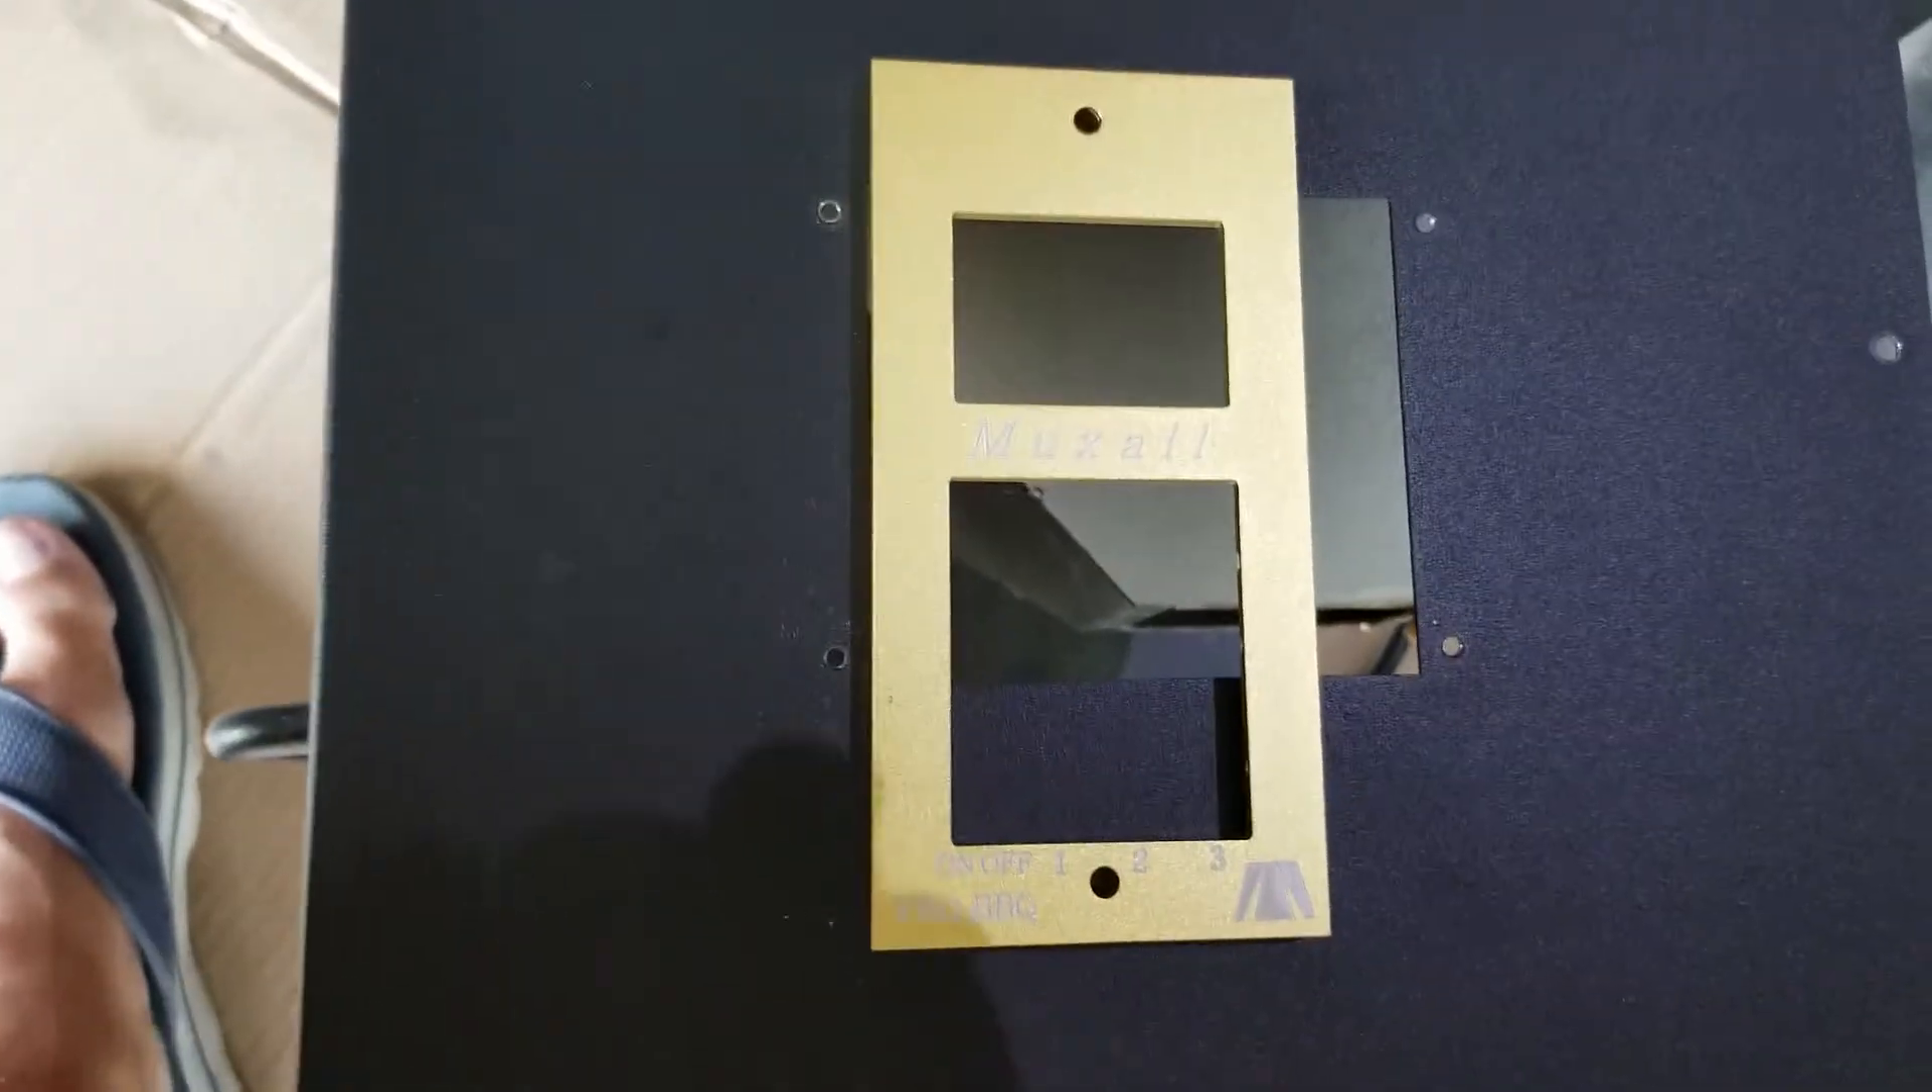So, I went ahead and just laid a faceplate on there.